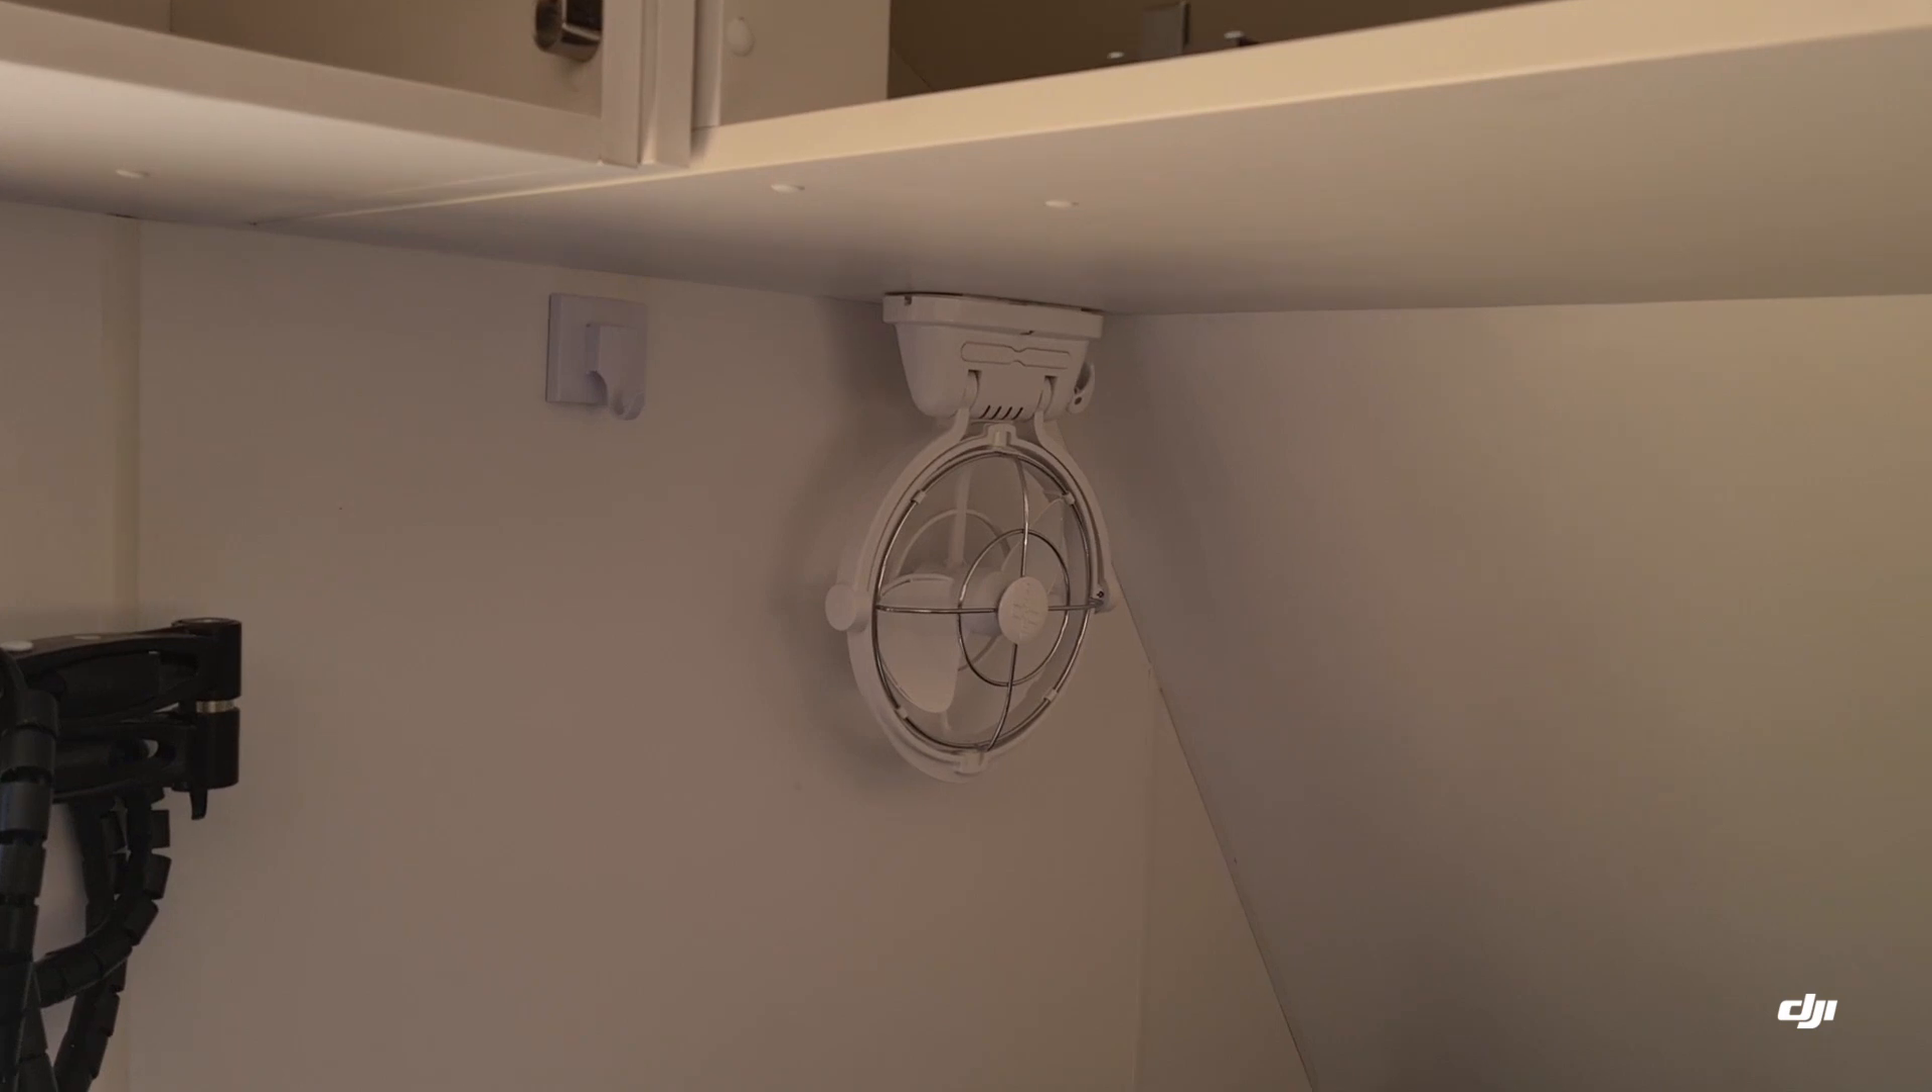Okay, so we have mounted our fan and you can see it's nice and neat and tucked away there.